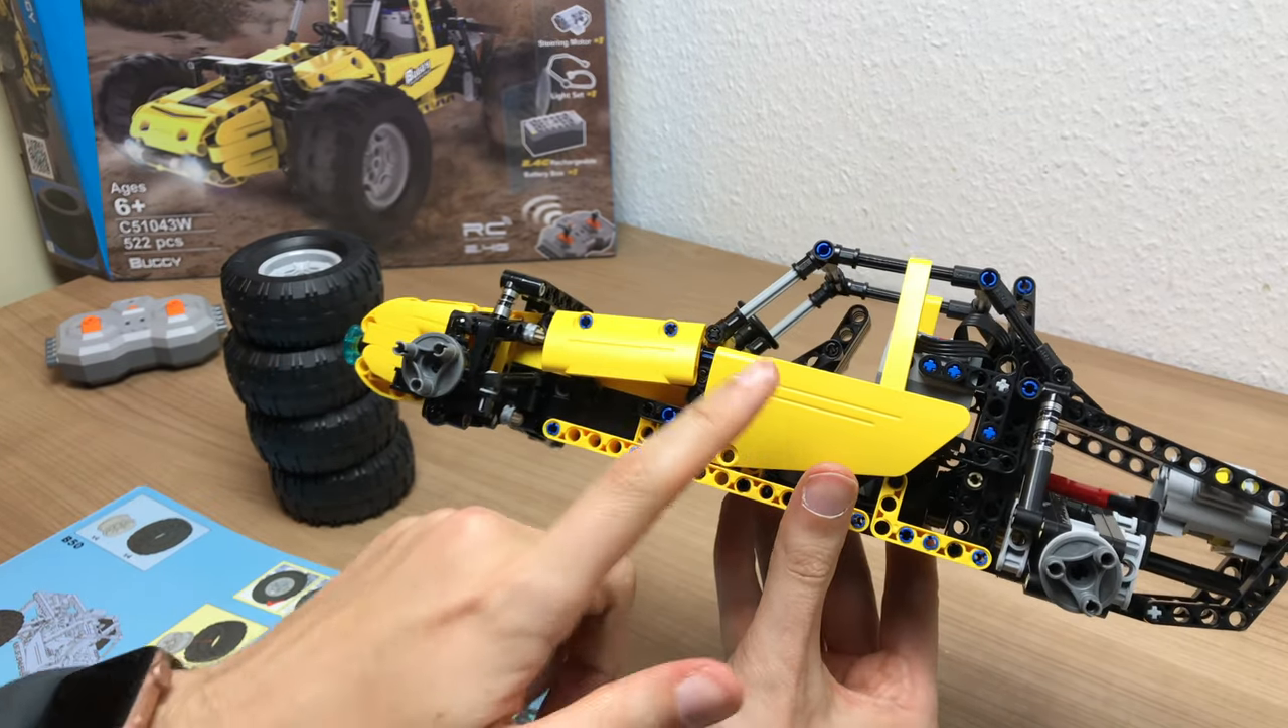Auch das restliche Fahrzeug ist so gut wie fertig. Nur noch hier hinten die Reifen fehlen.